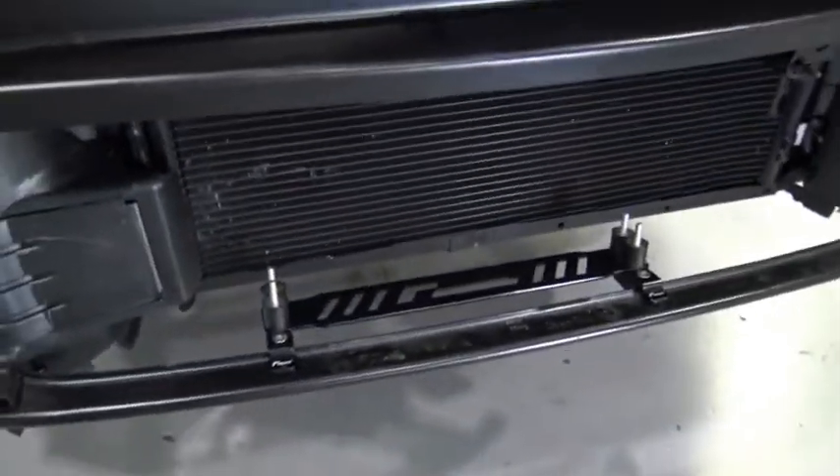Here is the stock oil filter housing and we've just started to mount the brackets up for the oil cooler and as you can see they slide around on the lower crash bar support.